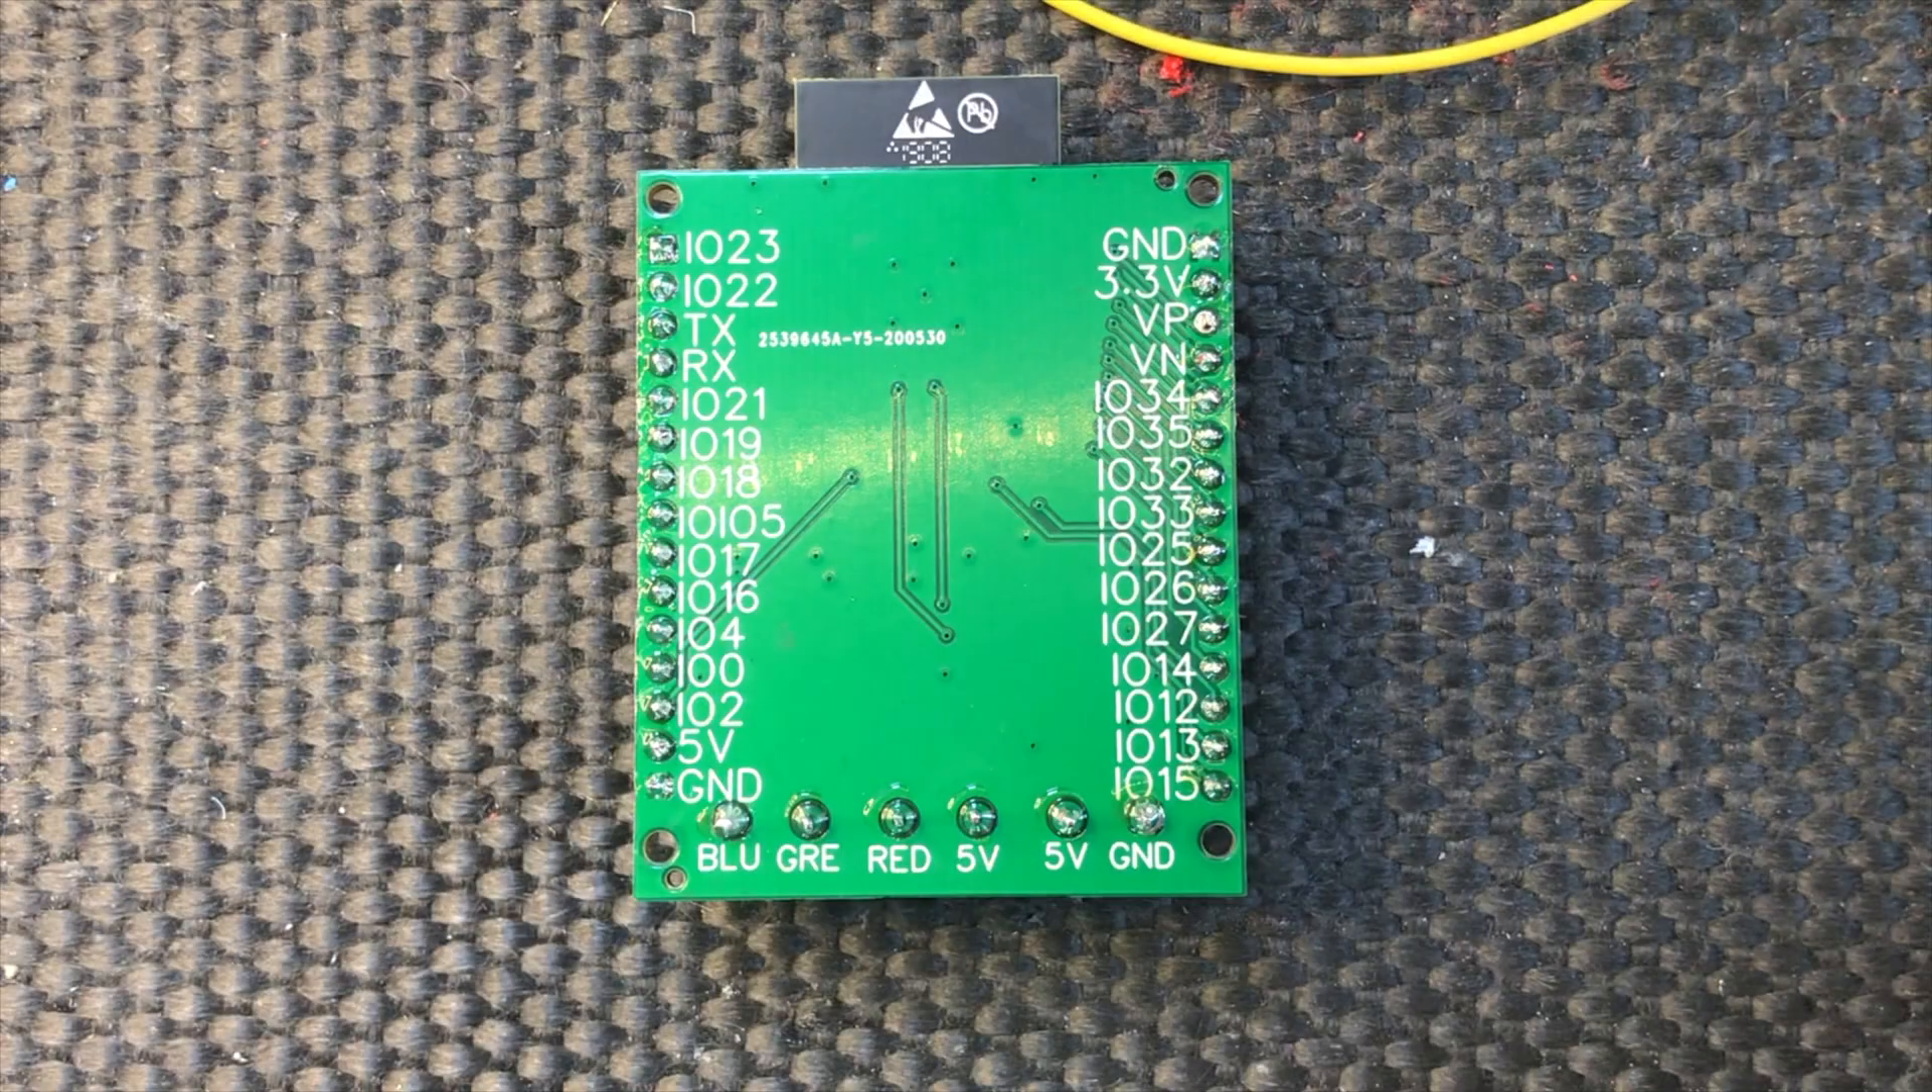So, that's our board all soldered up.